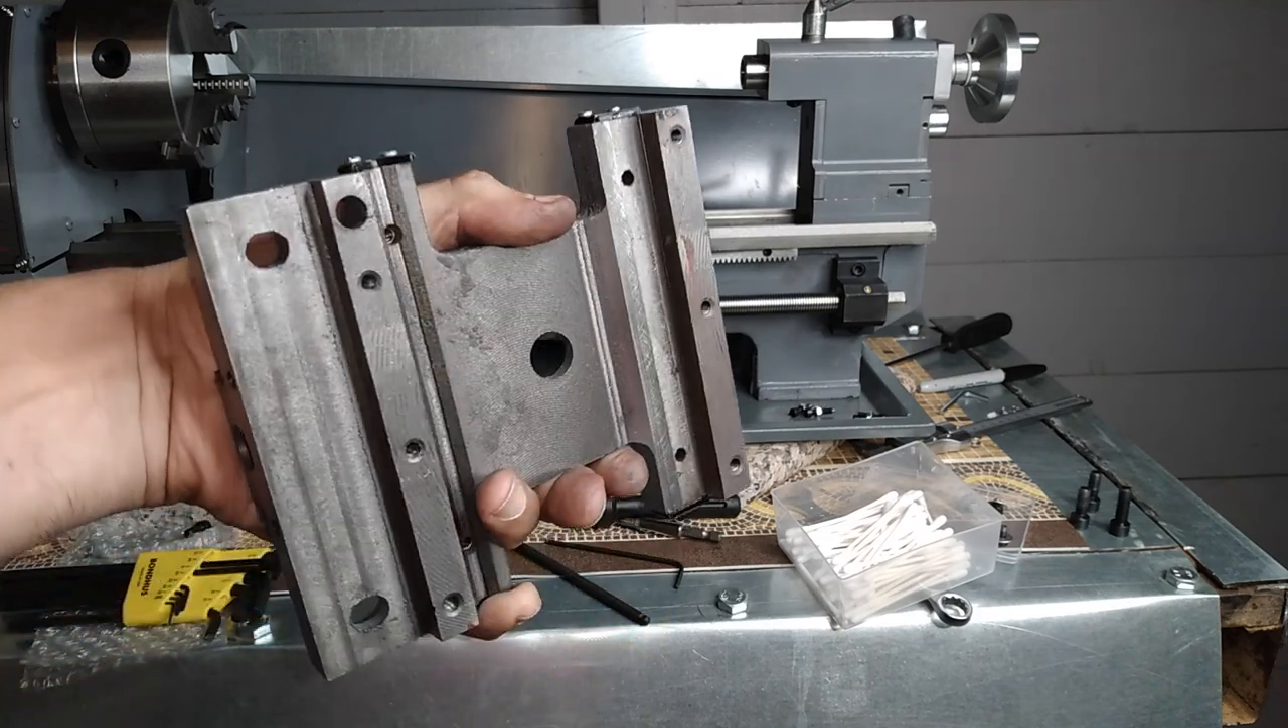And I have now taken off the main piece of the ways.